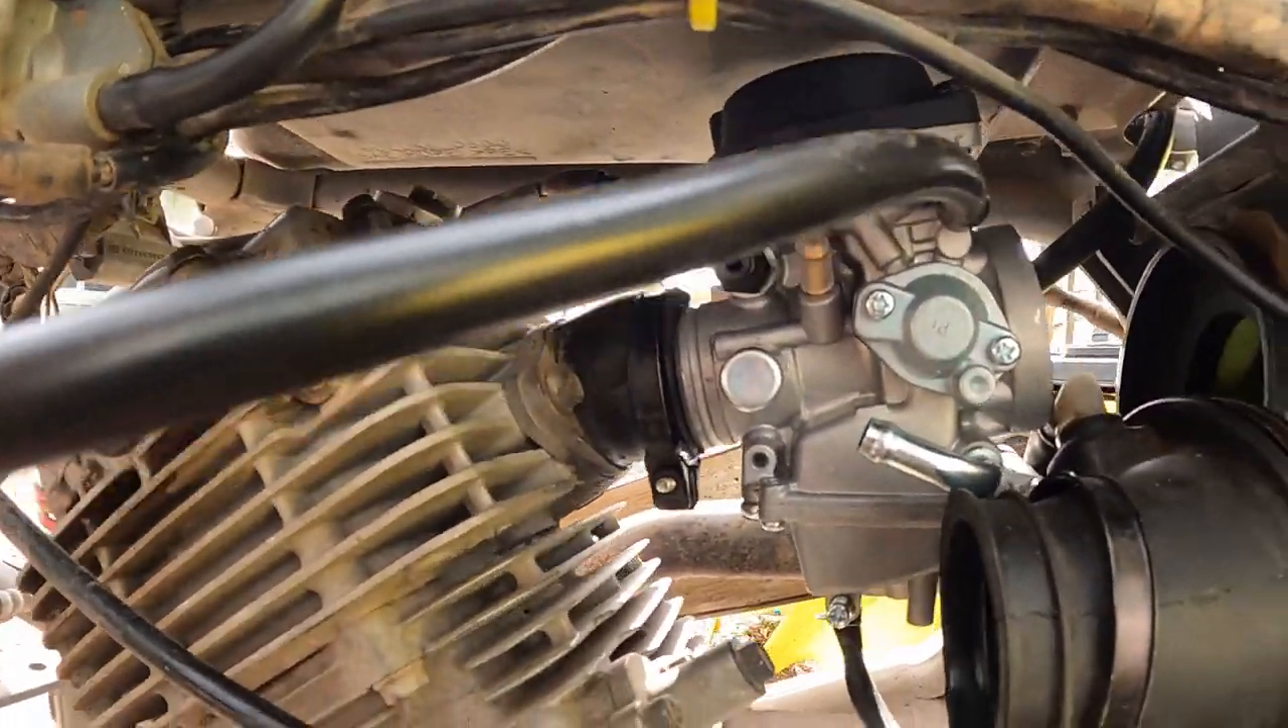All right now i've got the new carburetor wiggled inside of there.